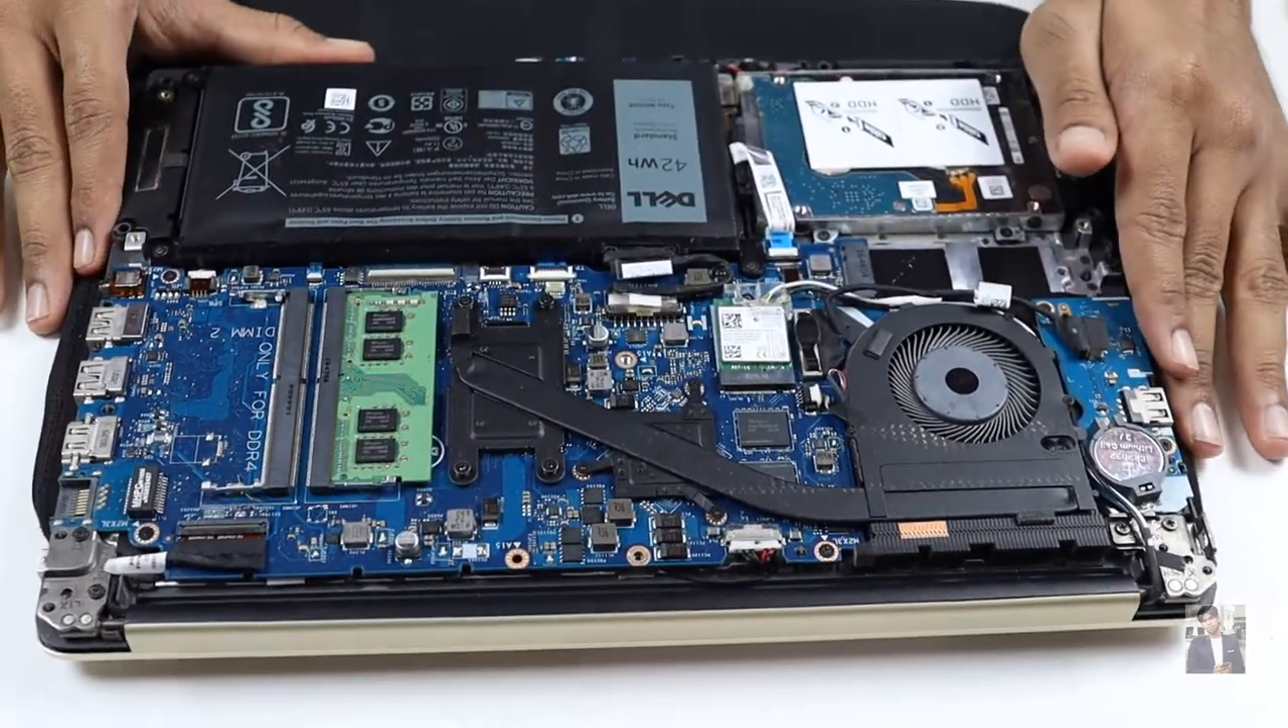You can see we have successfully removed the back cover.